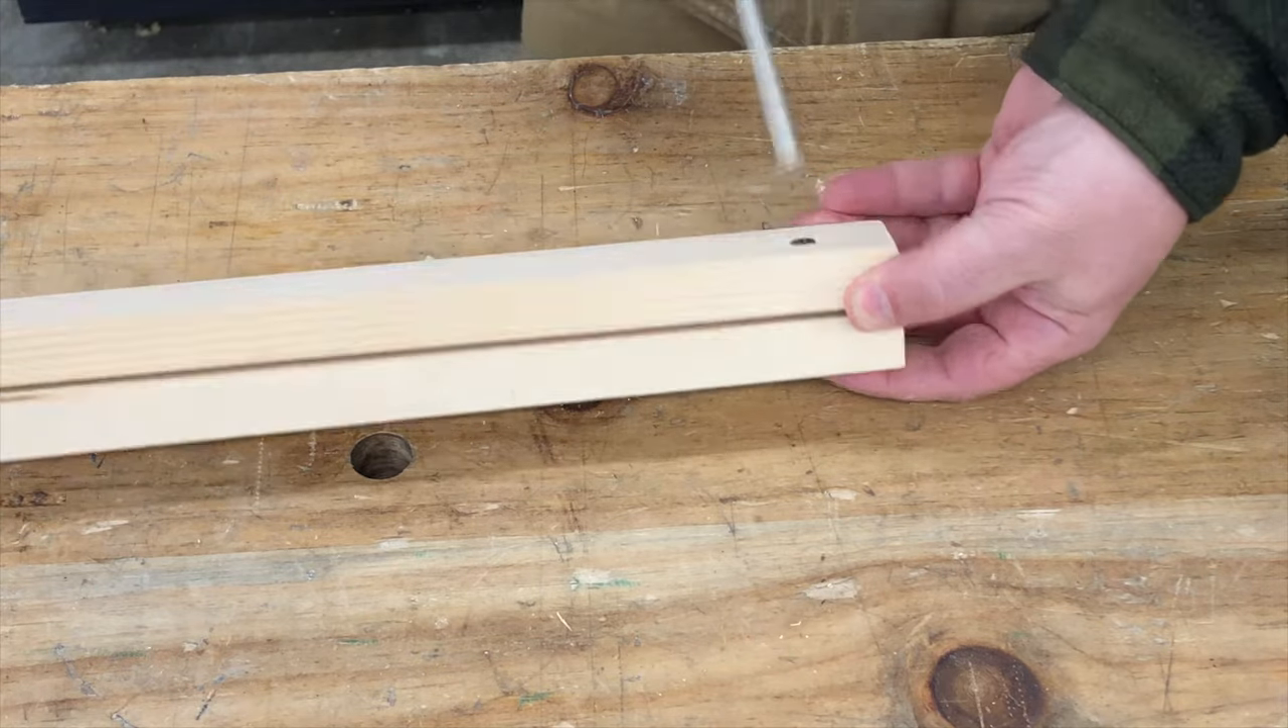So even if I try to tighten this screw, it's as tight as it's going to go. It's already driven into this top piece of wood and there's still a gap.